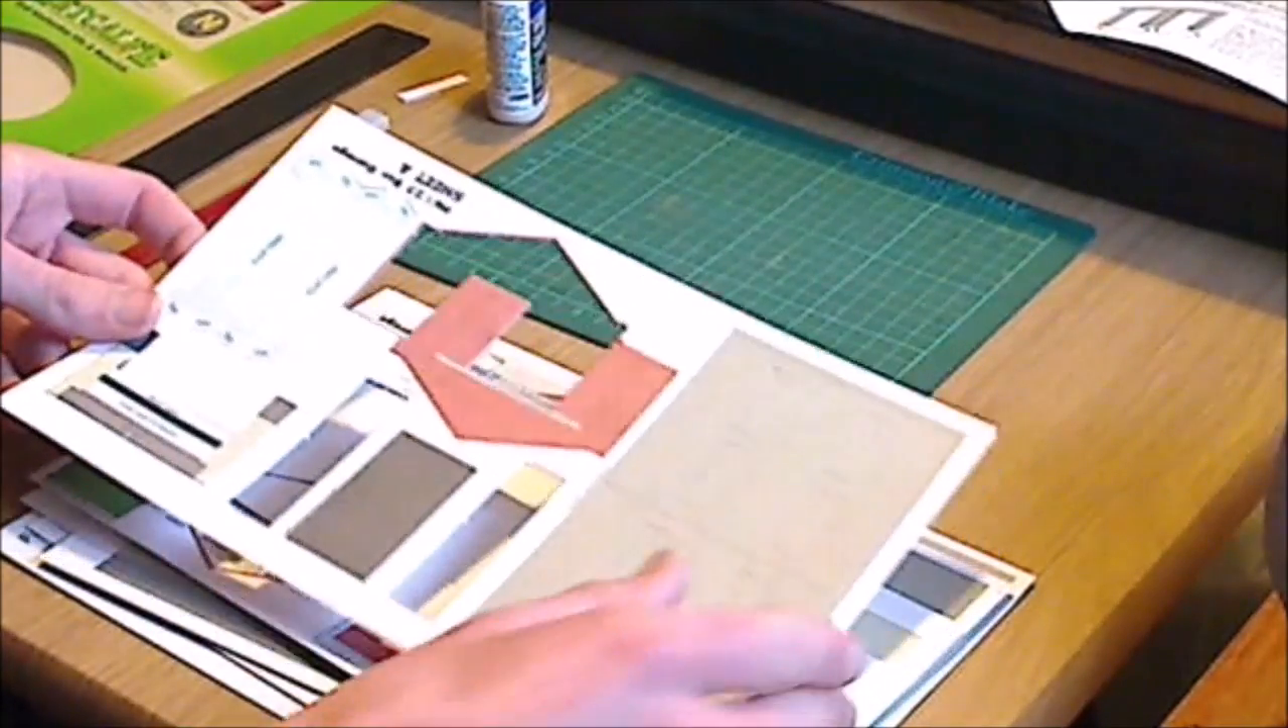Also there's pieces missing because I've already started building the kit.